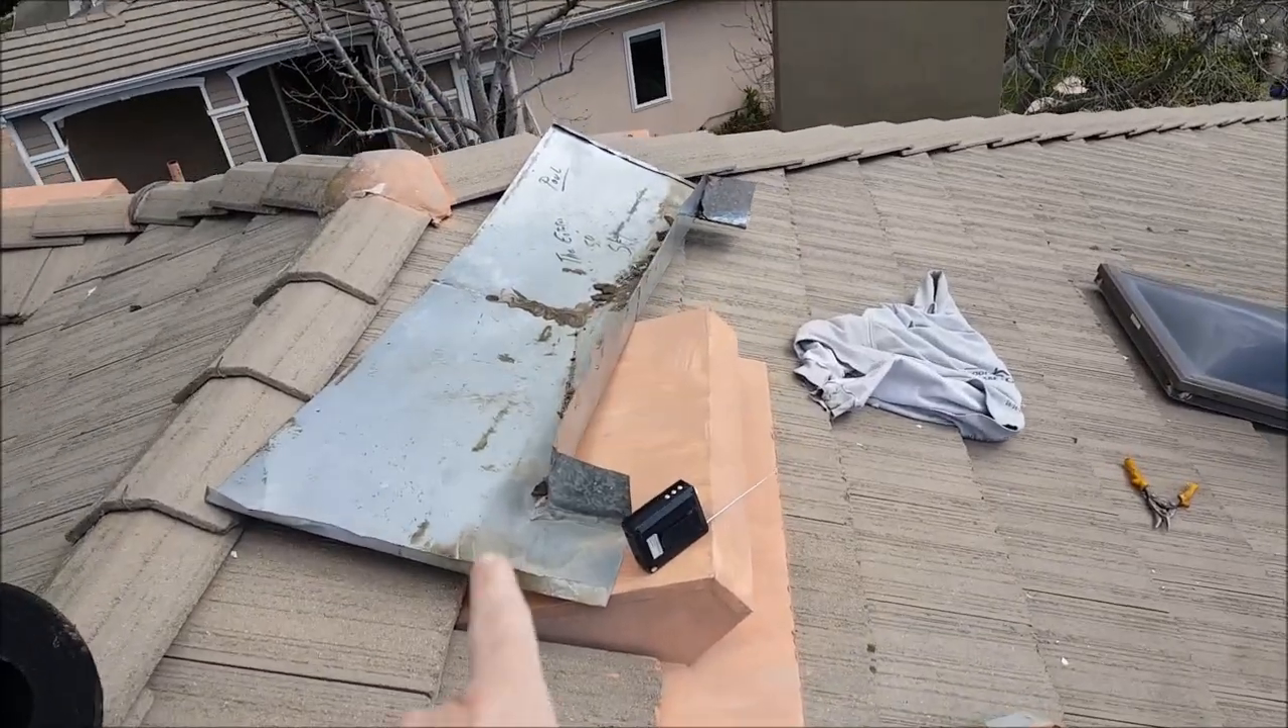You can see this is the old saddle. Tore it out.